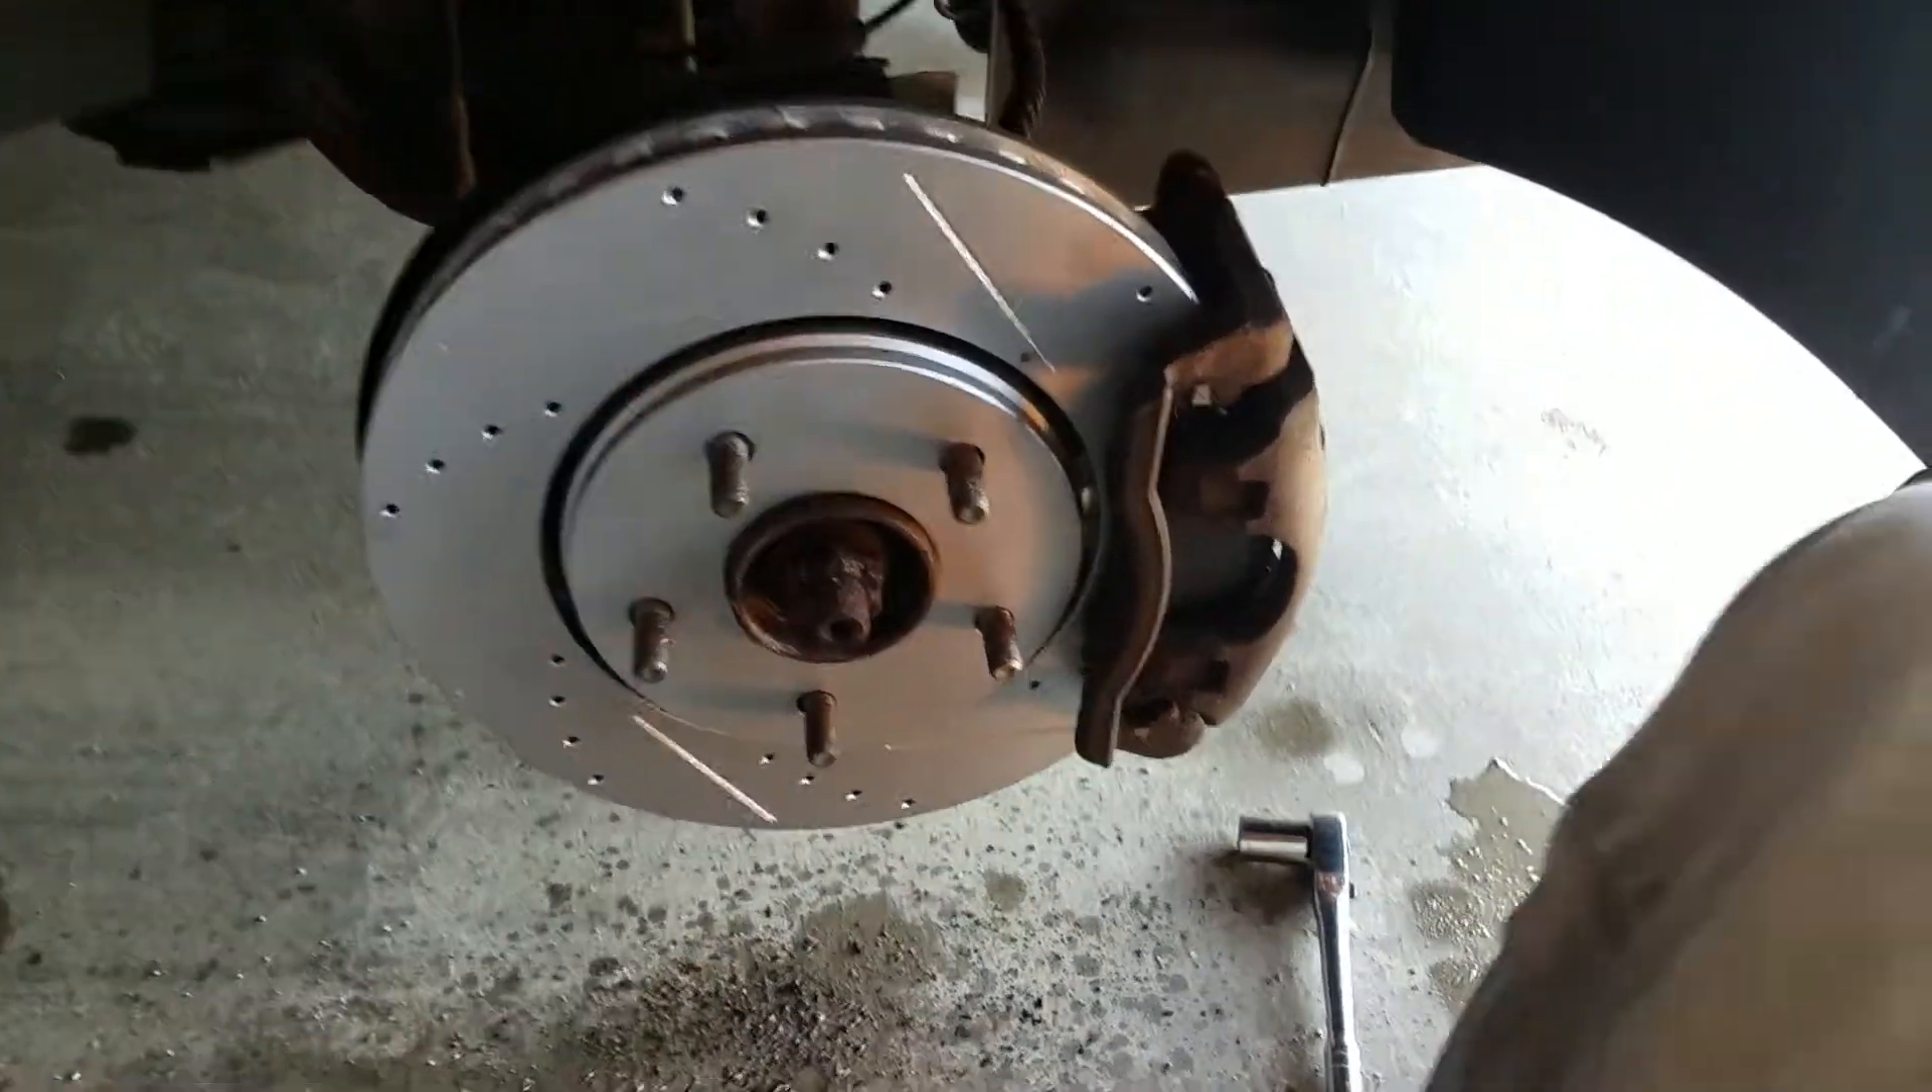All right here we have the finished product obviously the tire isn't on.